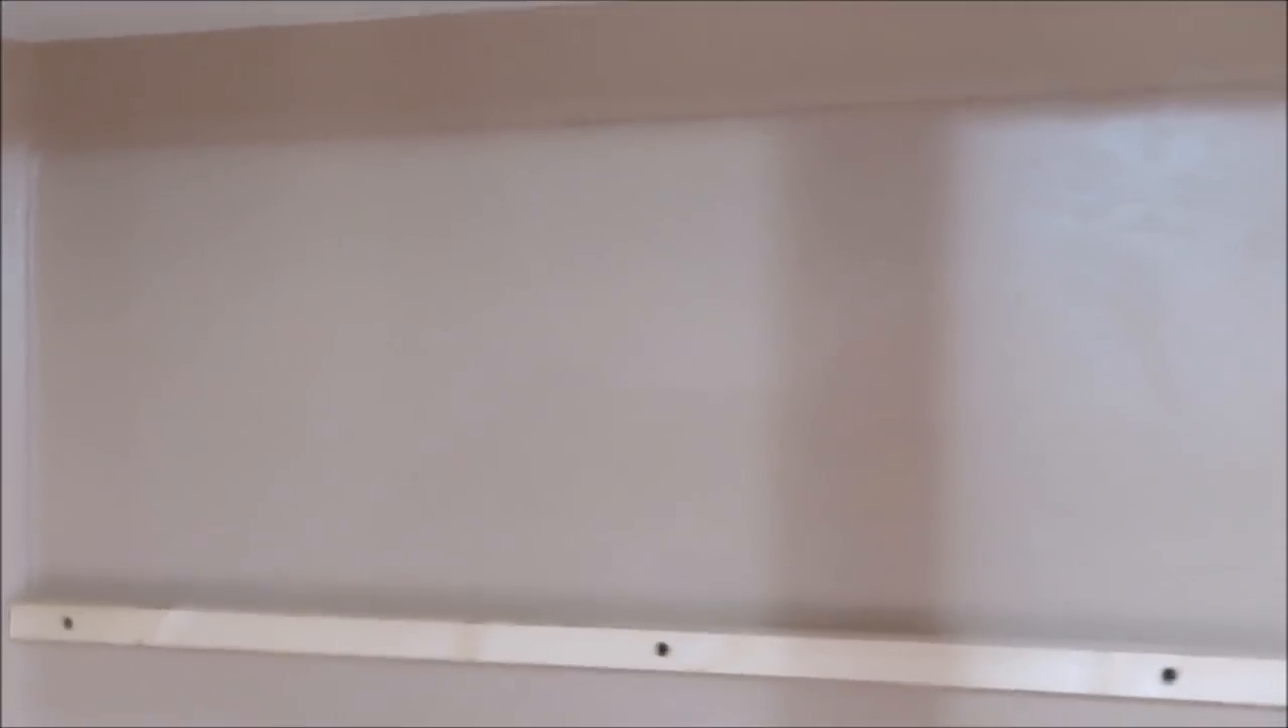You can see I got my little back strip on there.